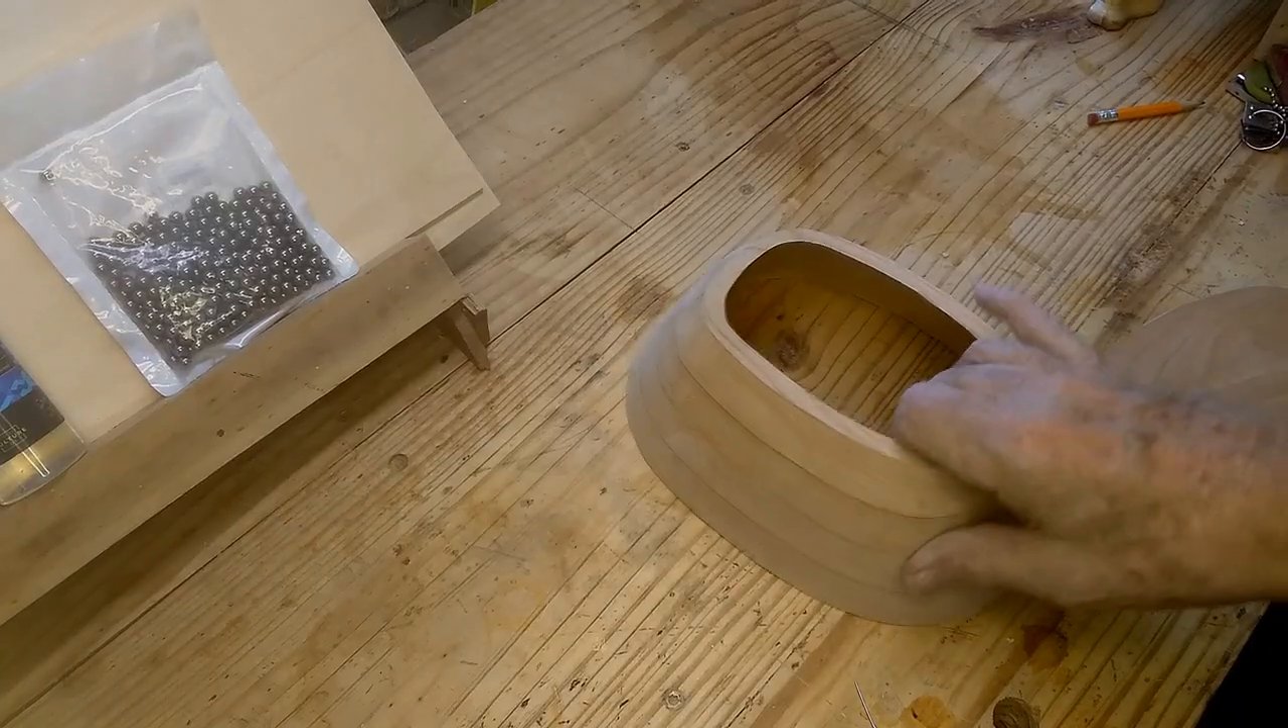Okay, those four rings are glued together. I've got the inside of it sanded.